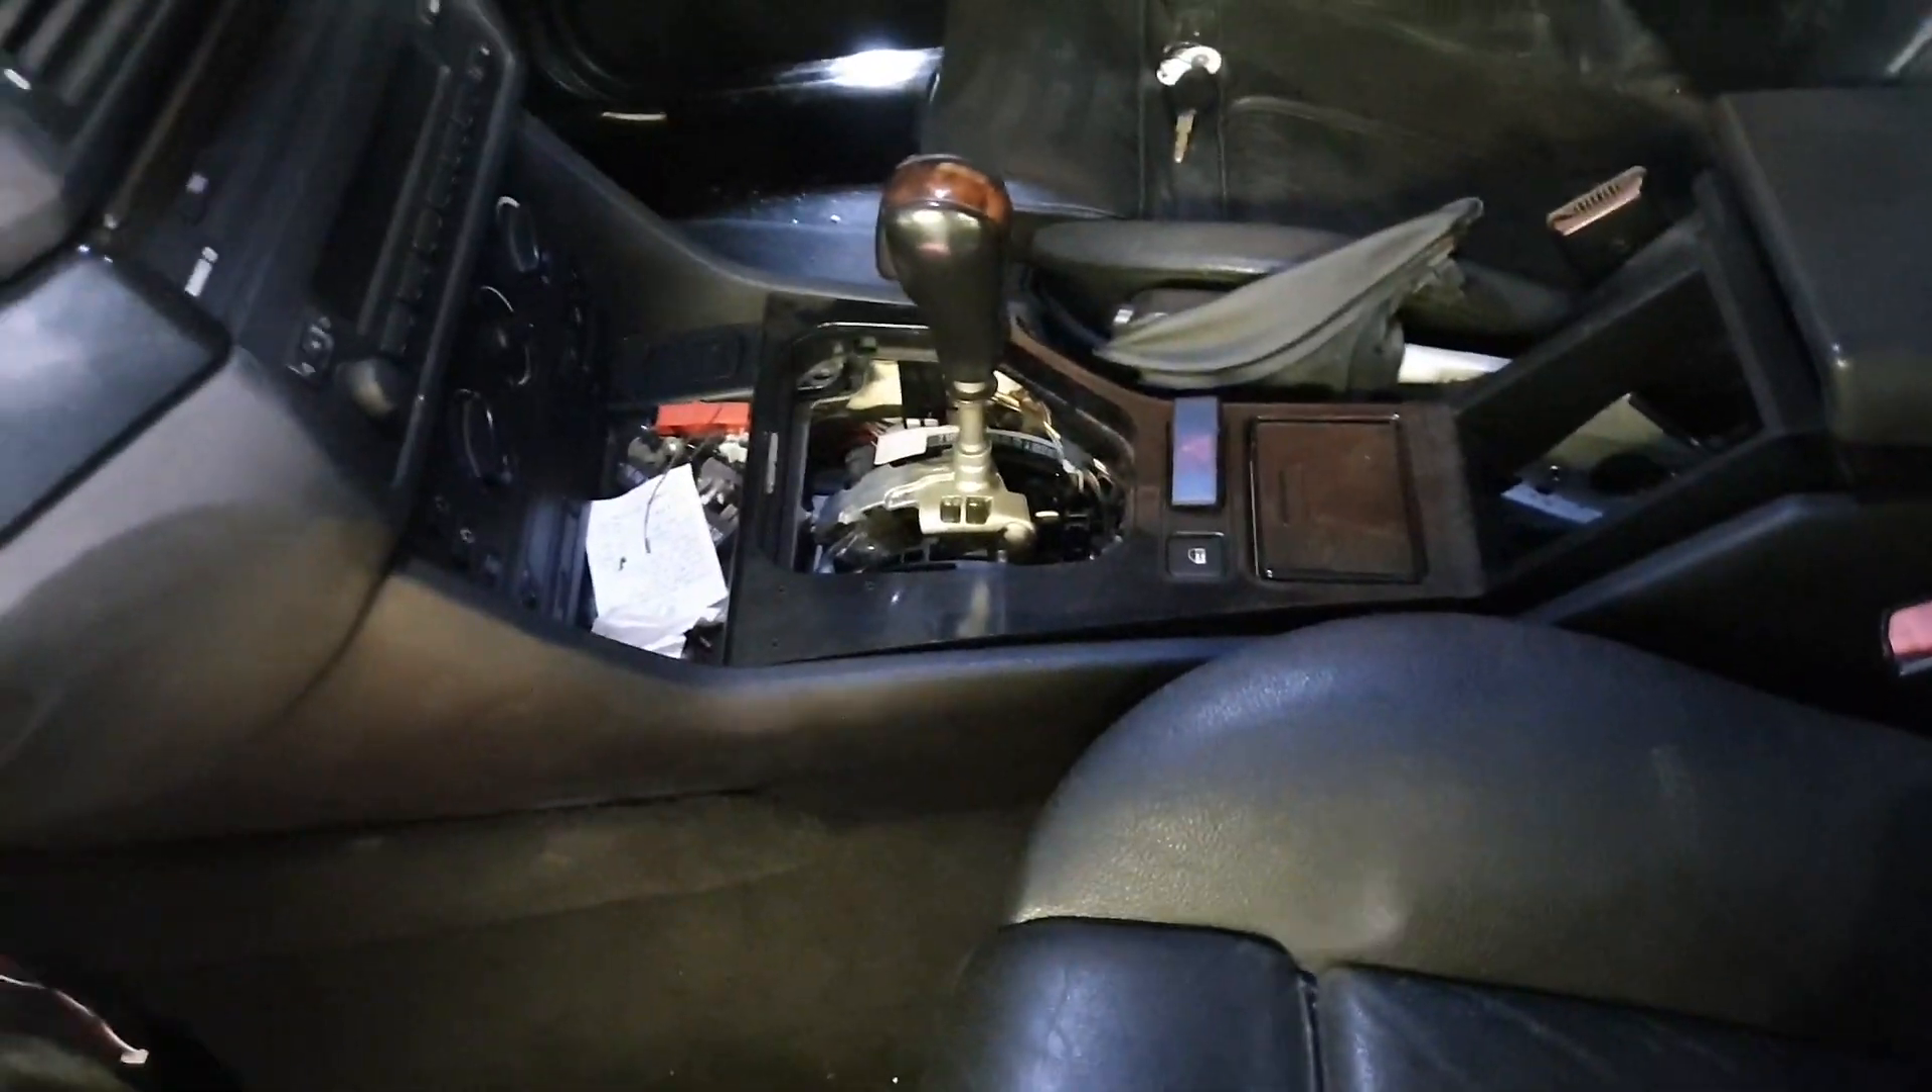I've still got to put all the trim back in like all this.